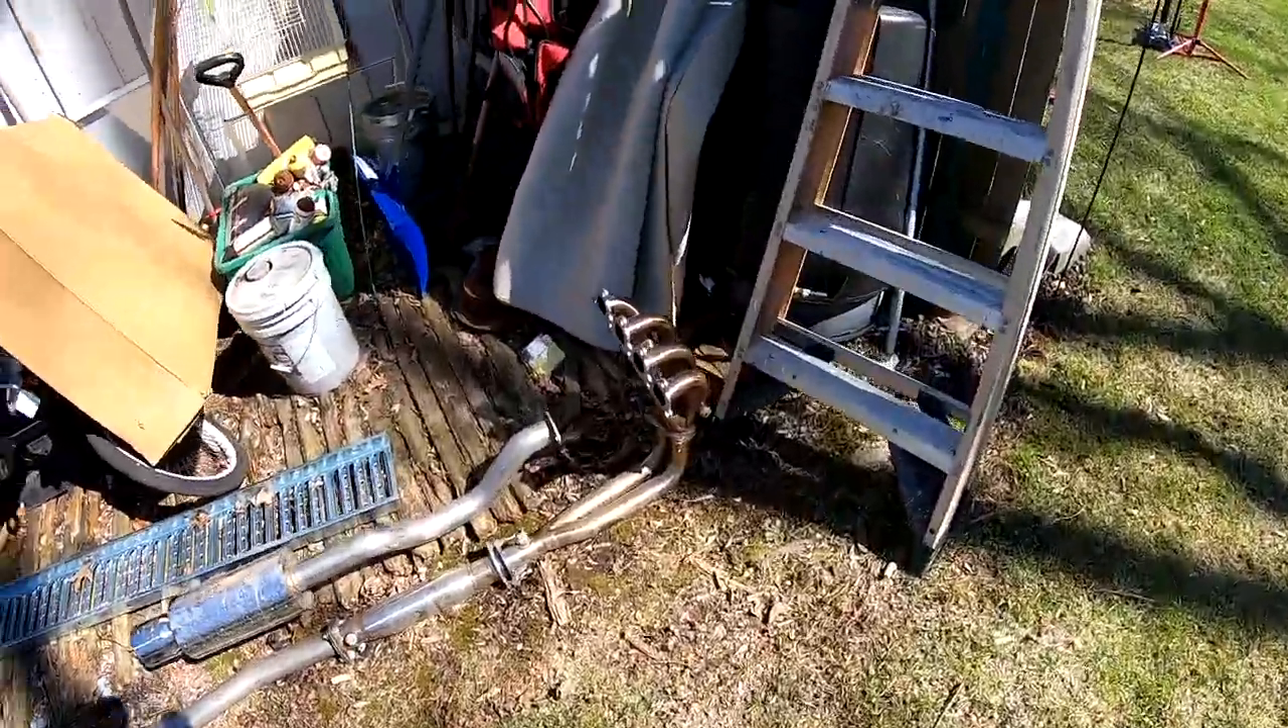I got the exhaust system off it's right here completely out.